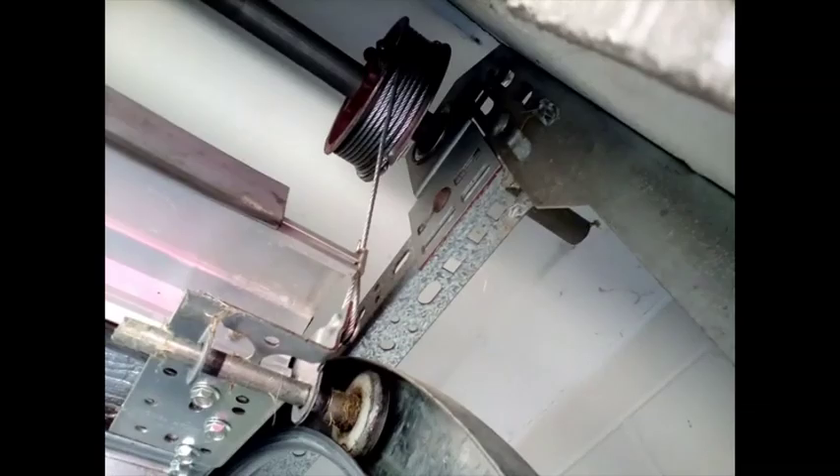The cables are sitting in their drums quite well.